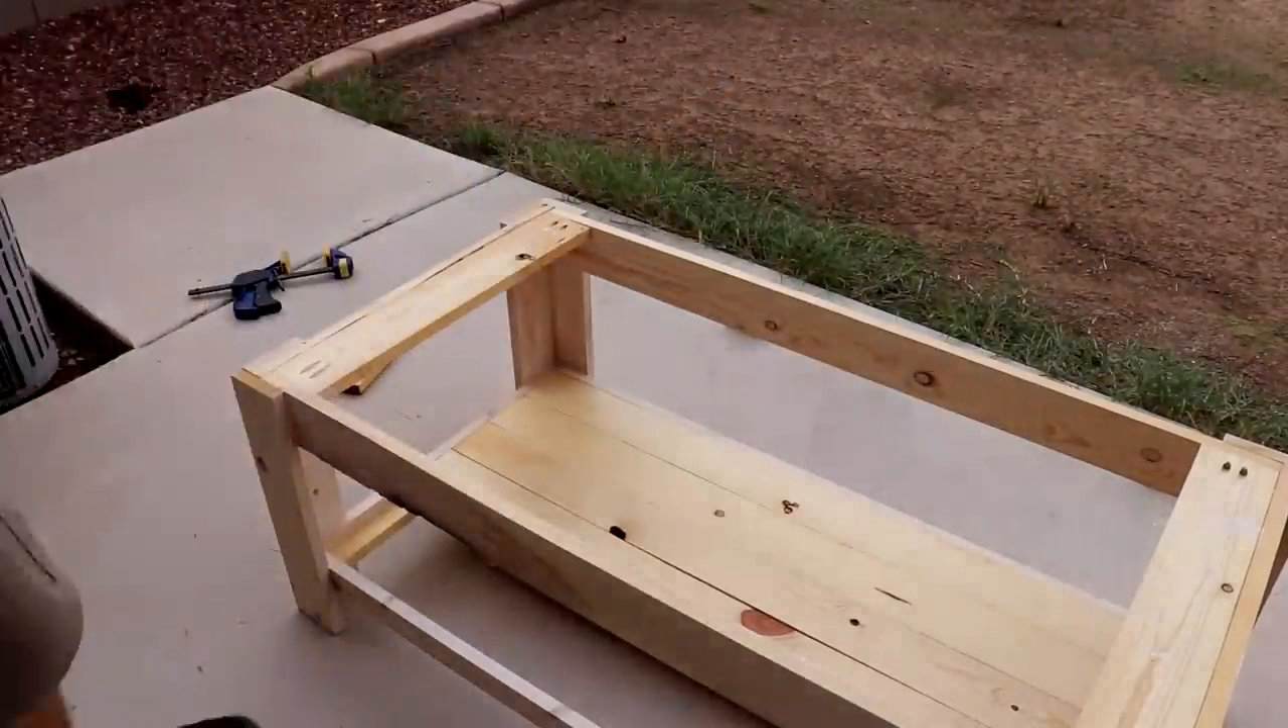I test fit my planks and everything looks great.